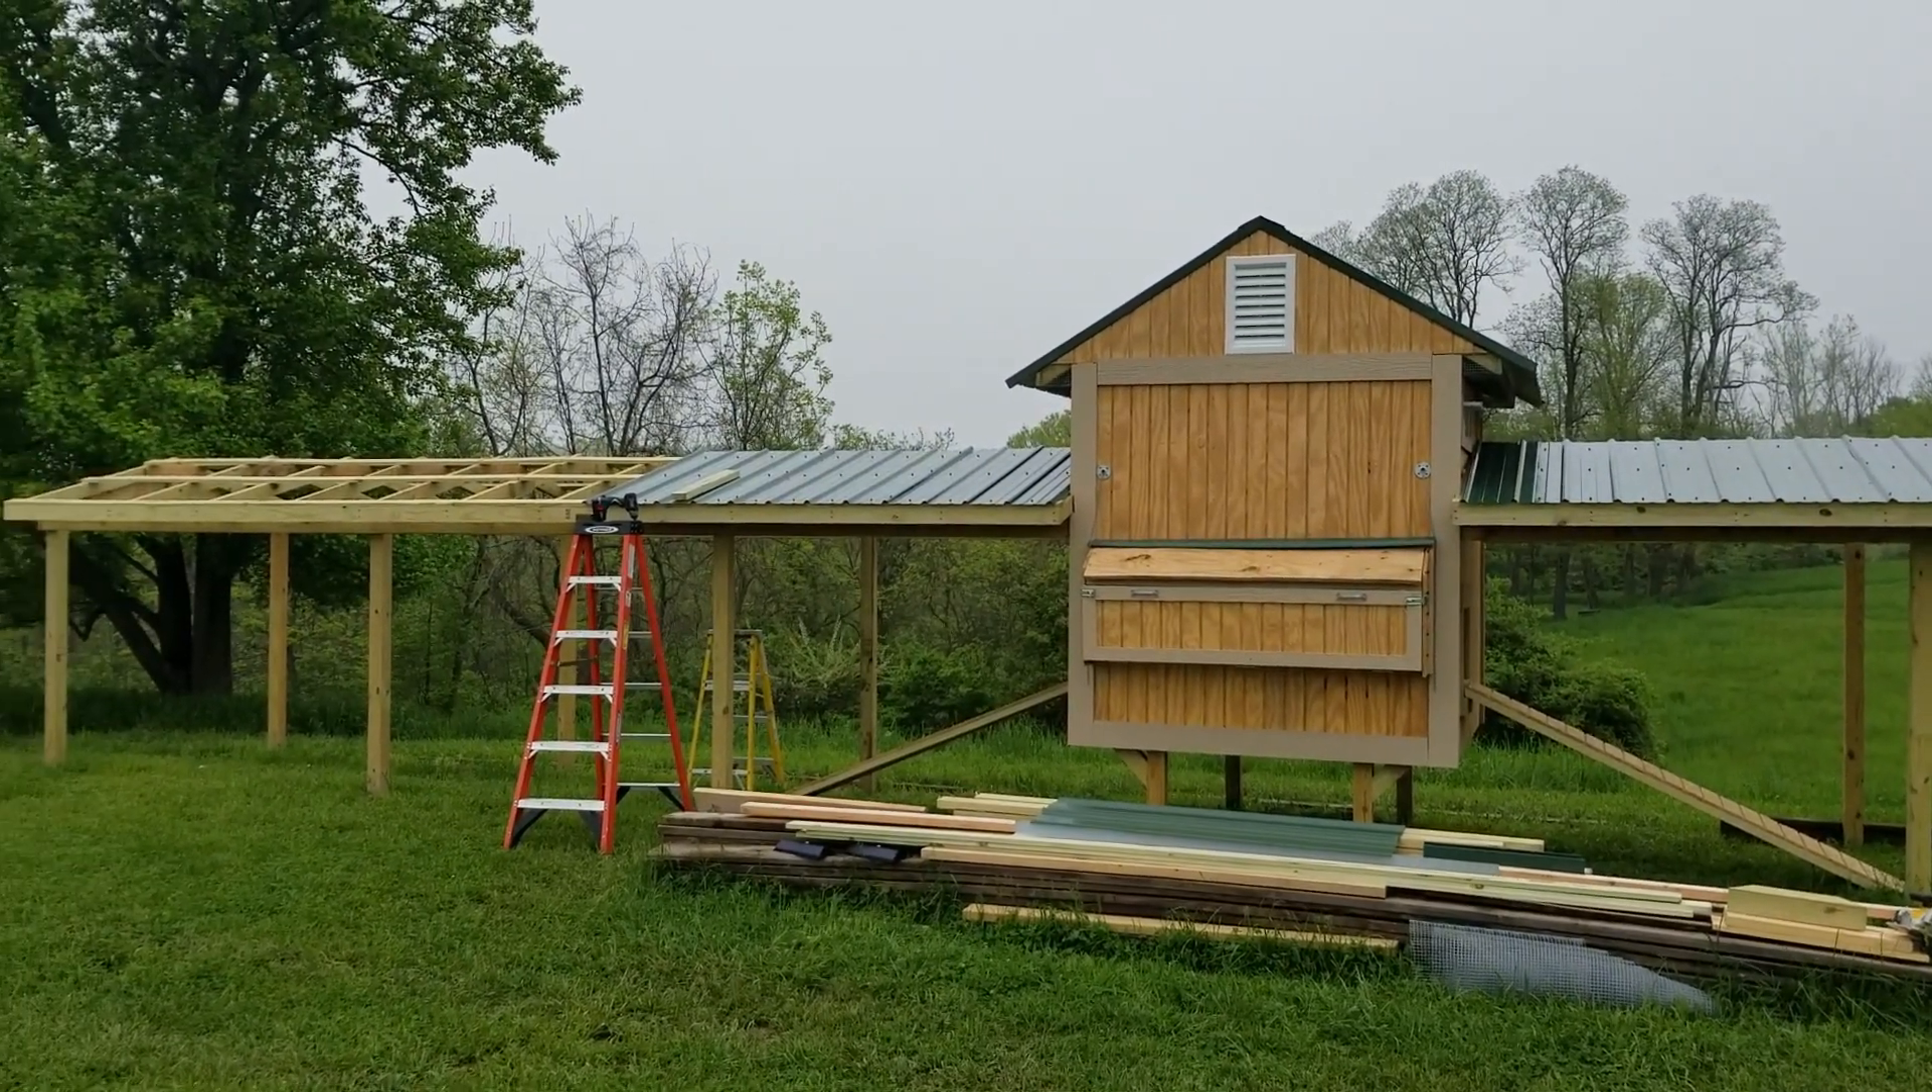I walked out of the house without my camera this morning, but we started putting the roof up over top of the run areas here on the front side.